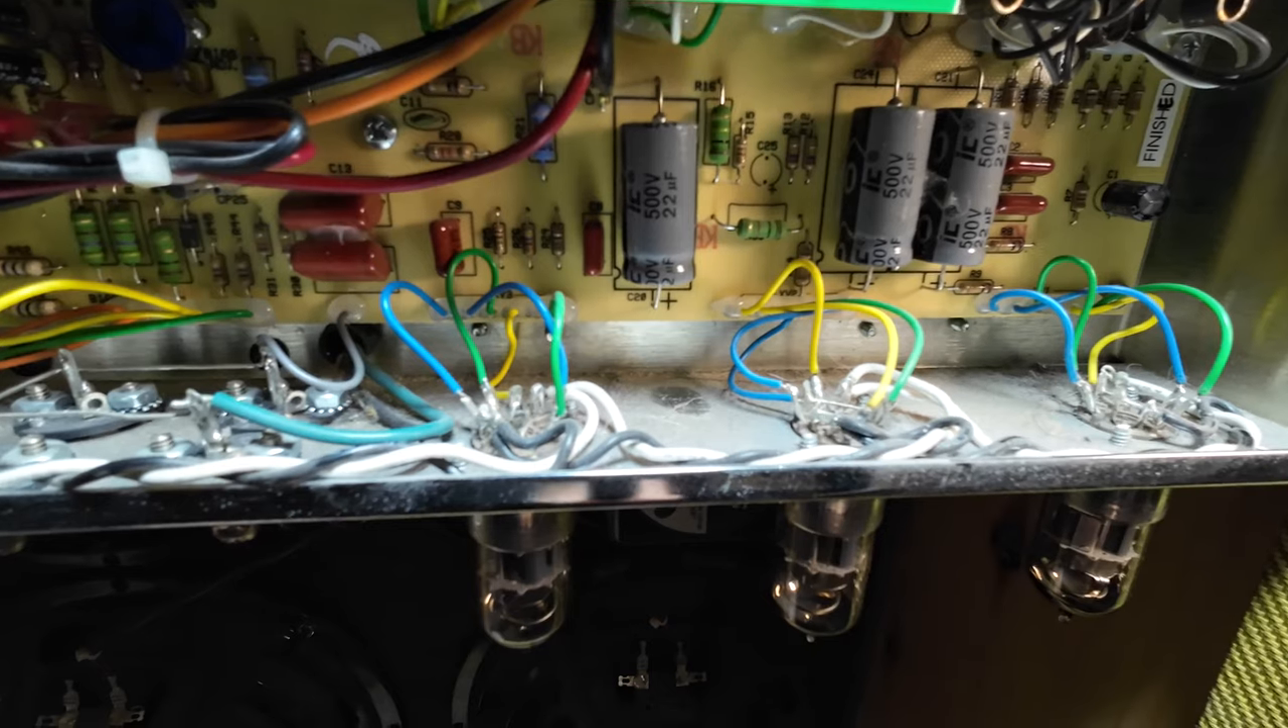These tubes are mounted properly on the chassis they're not mounted on the board.